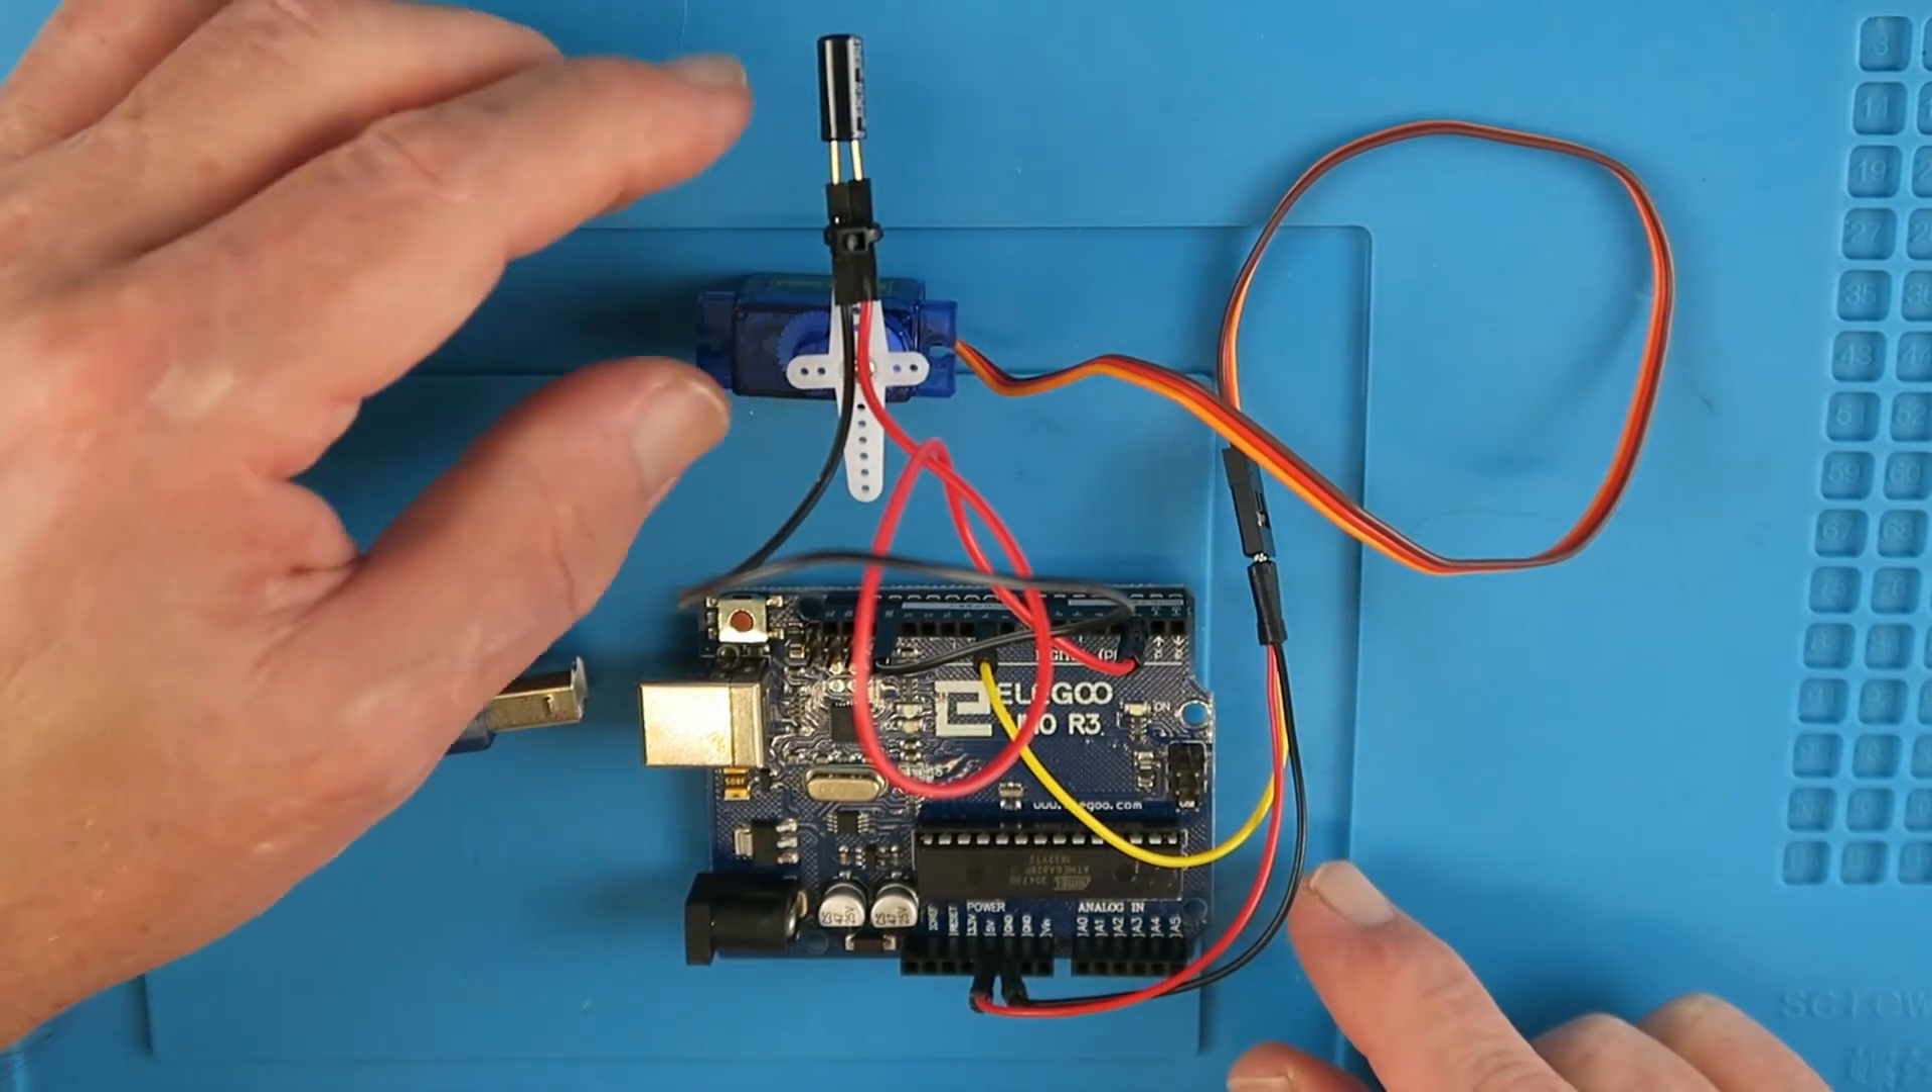We have the servo motor now with the tilt switch on one of the actuator arms.